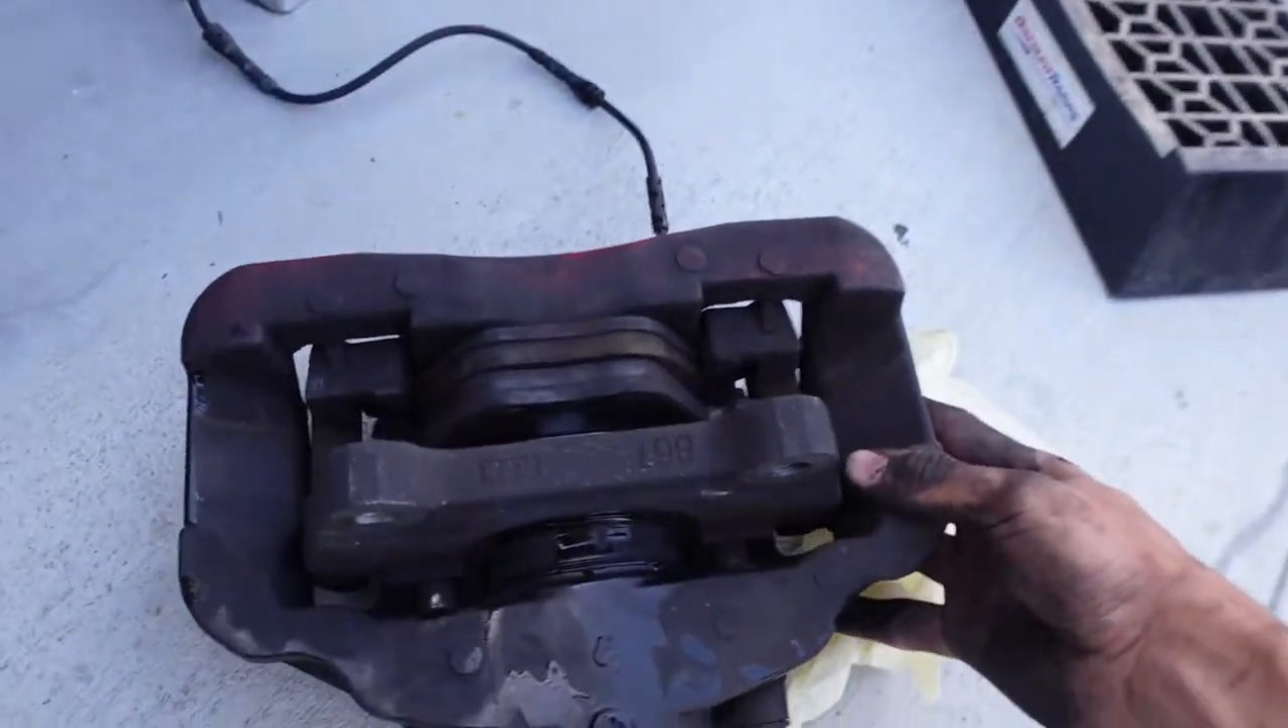Alright we got the caliper off.